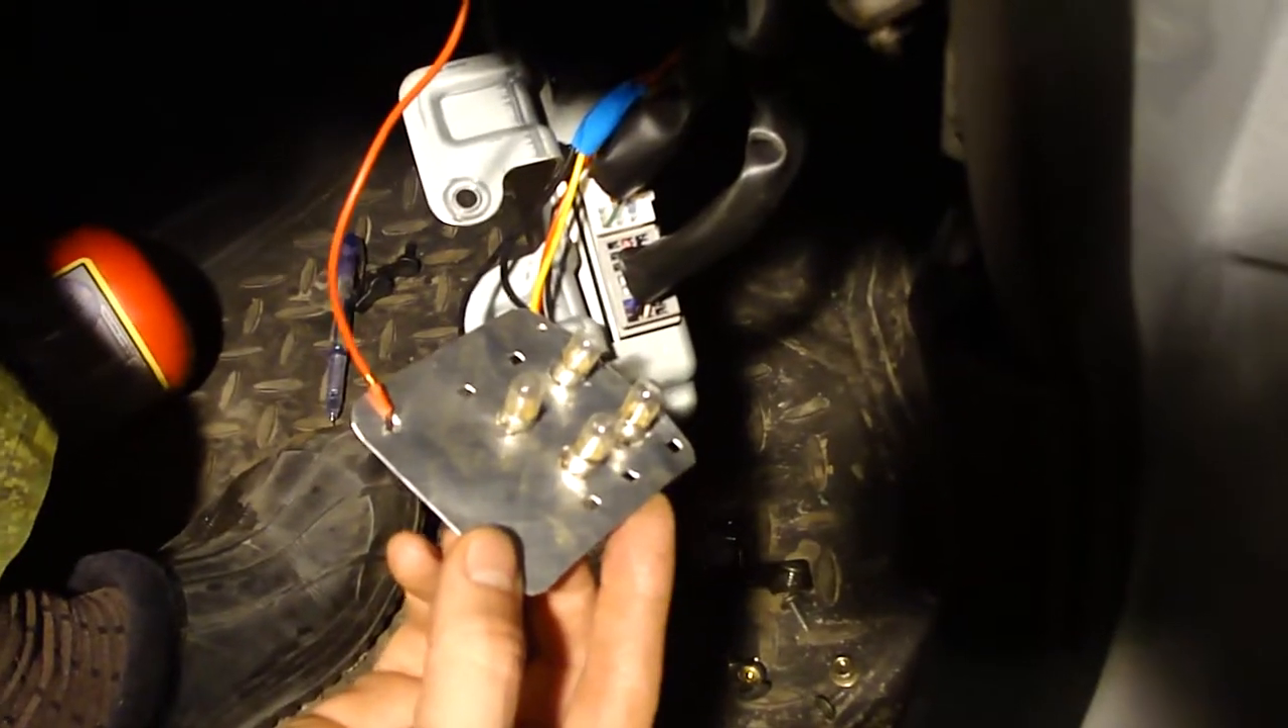Мы закончили, собрали. Вставили 4 лампочки.